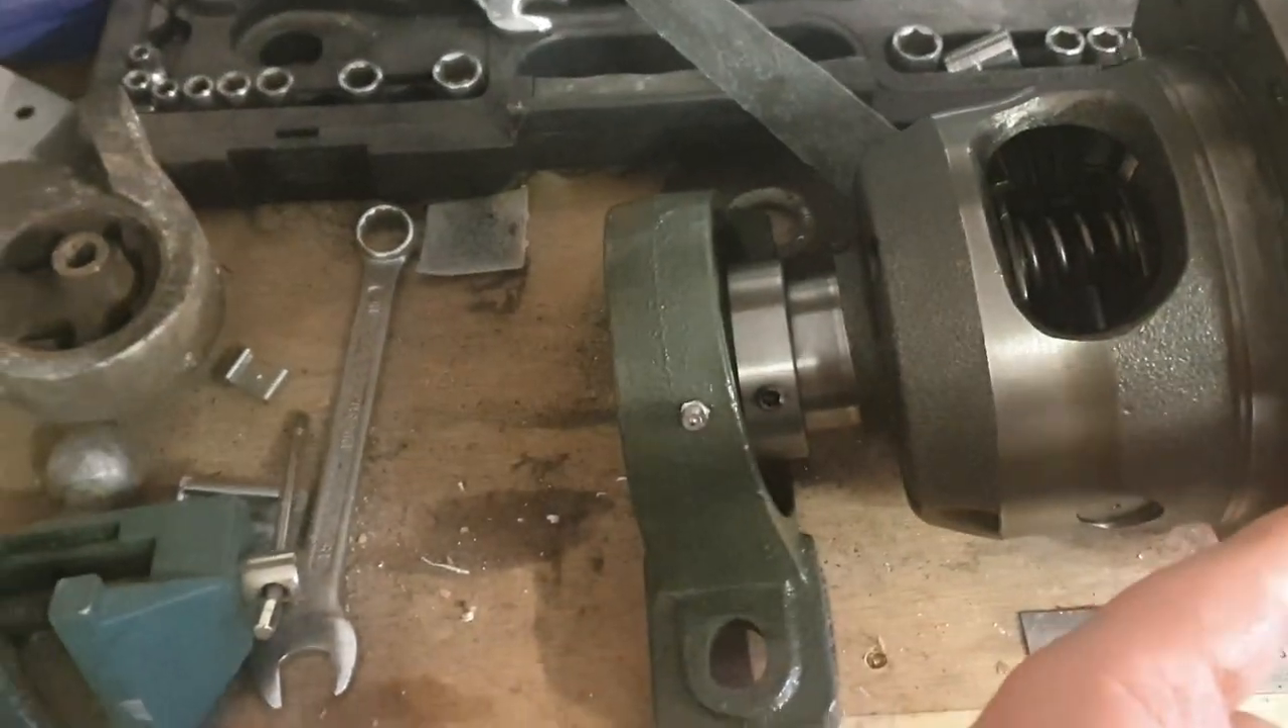Uh the reason i've not pushed this uh pillar block onto the diff completely is um not as obvious as you think until you look at a sprocket.